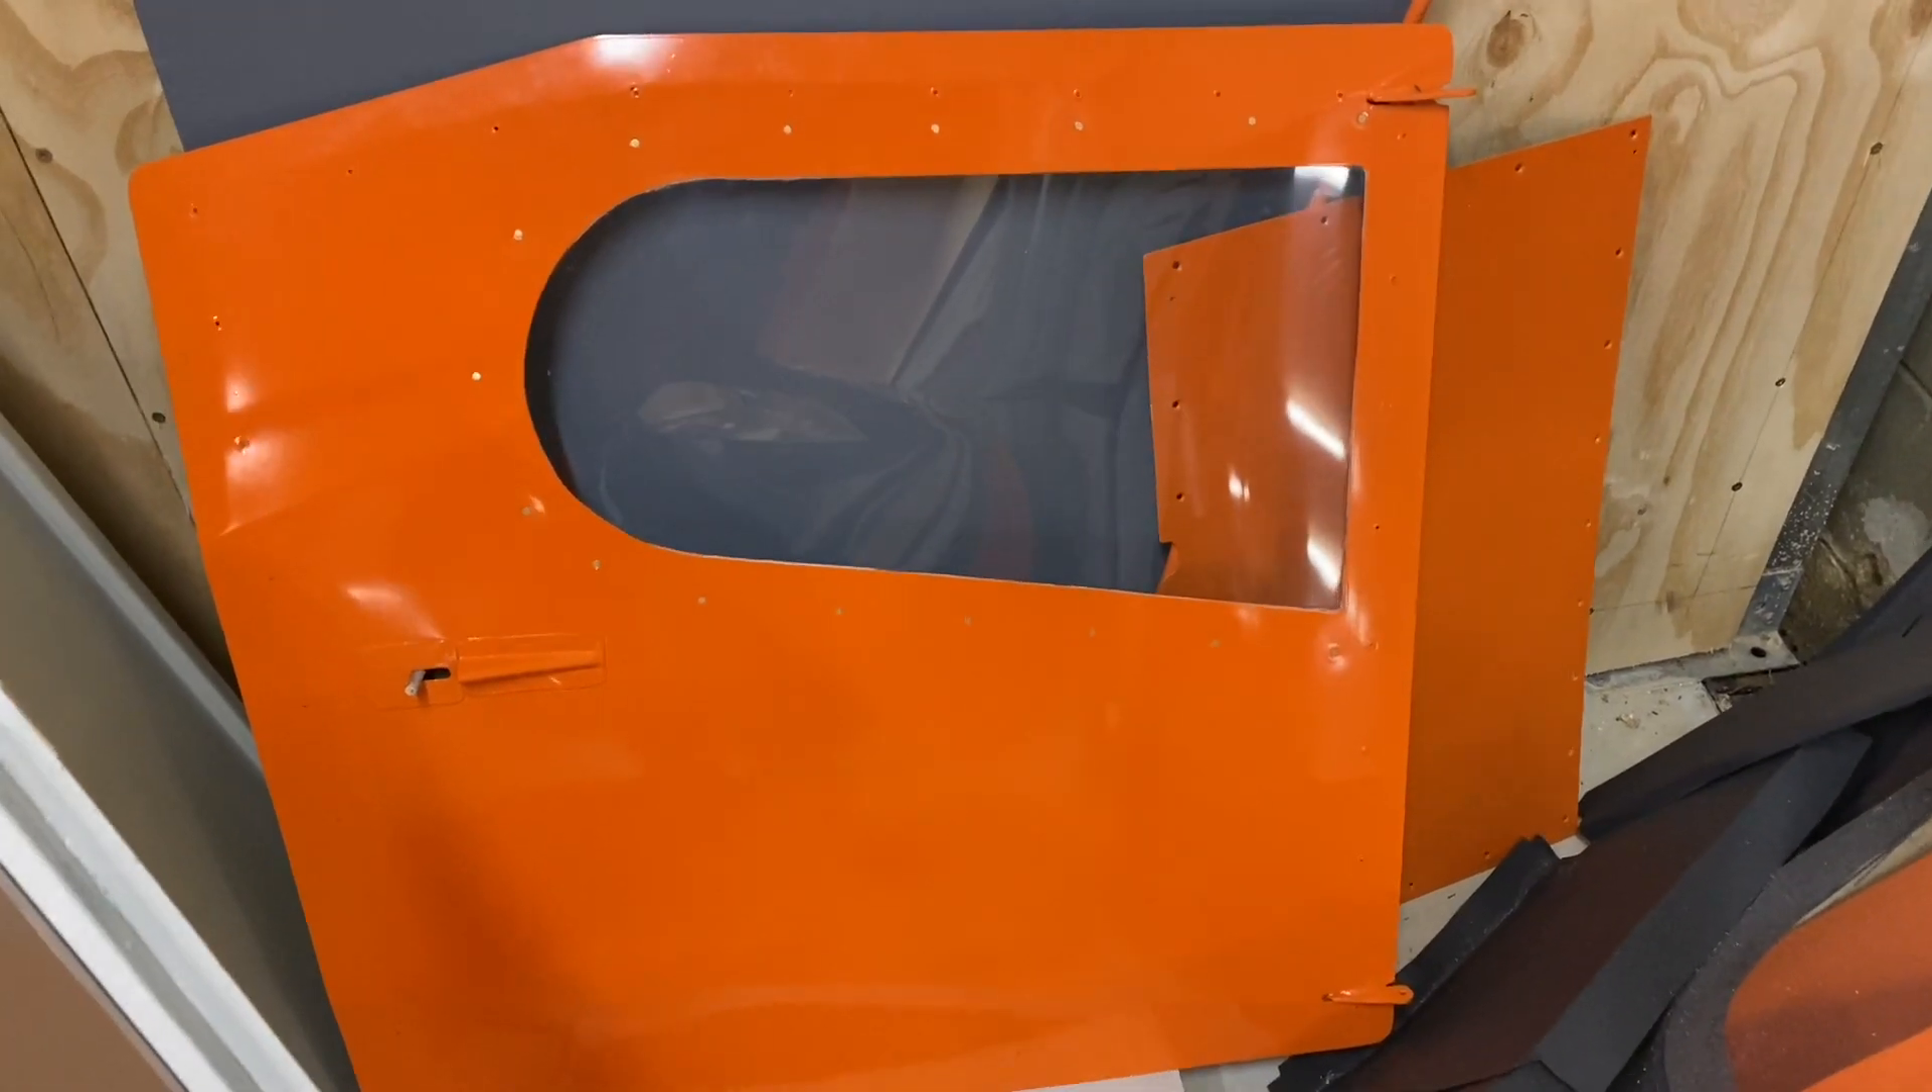This one is the forward cargo door. Once again, I've put the acrylic in it.